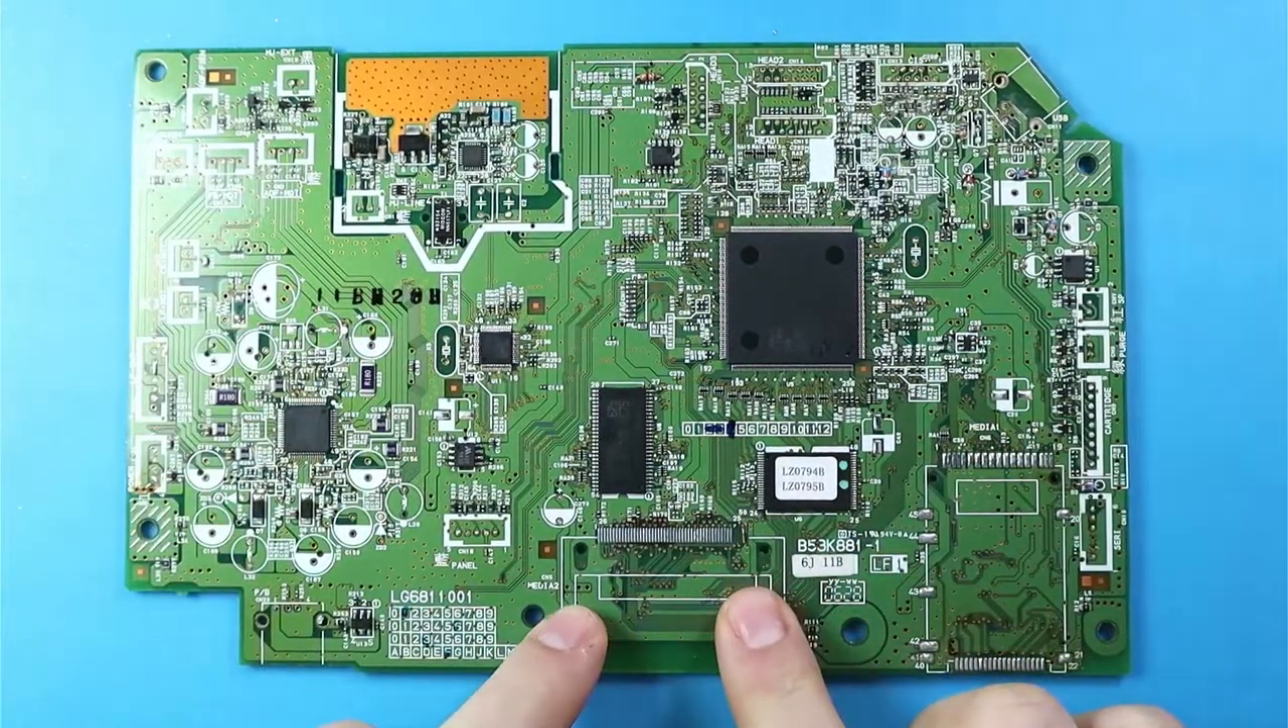So you can see that I've removed all of the connectors. I've removed all of the through hole components that mostly we had here.